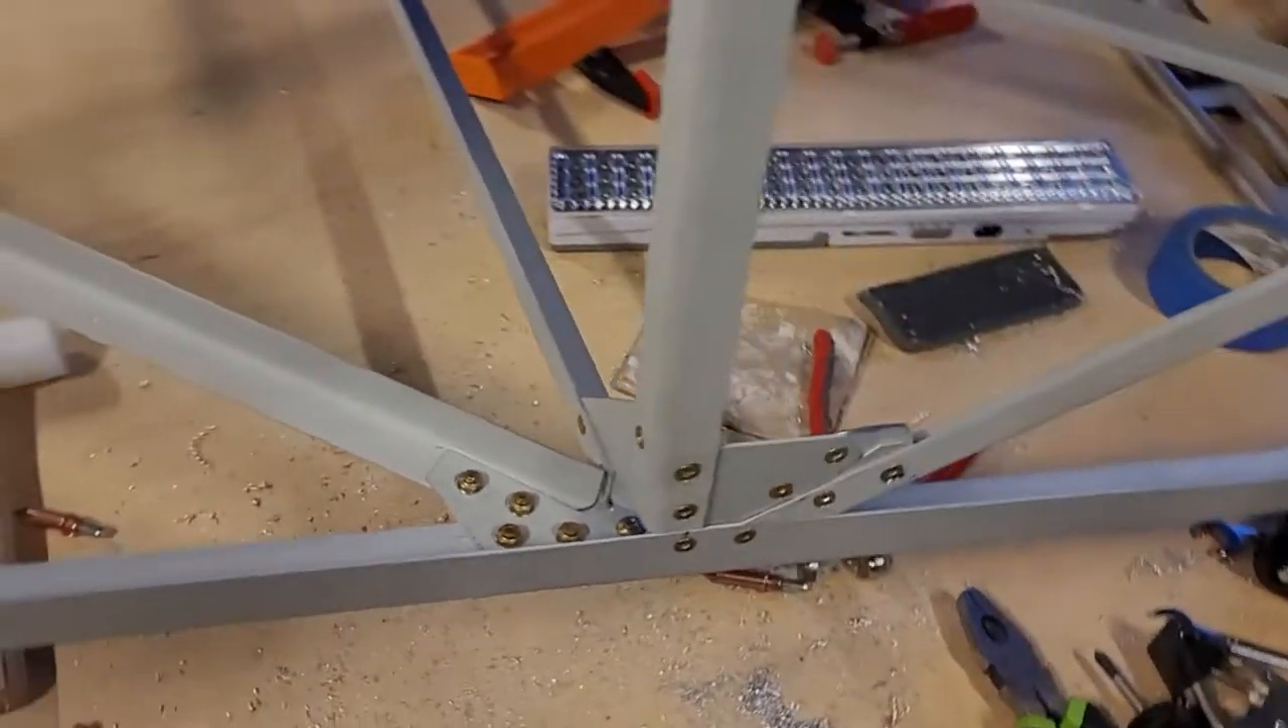Uh all the bolting is done man there's a lot of bolts on these uh on this section.